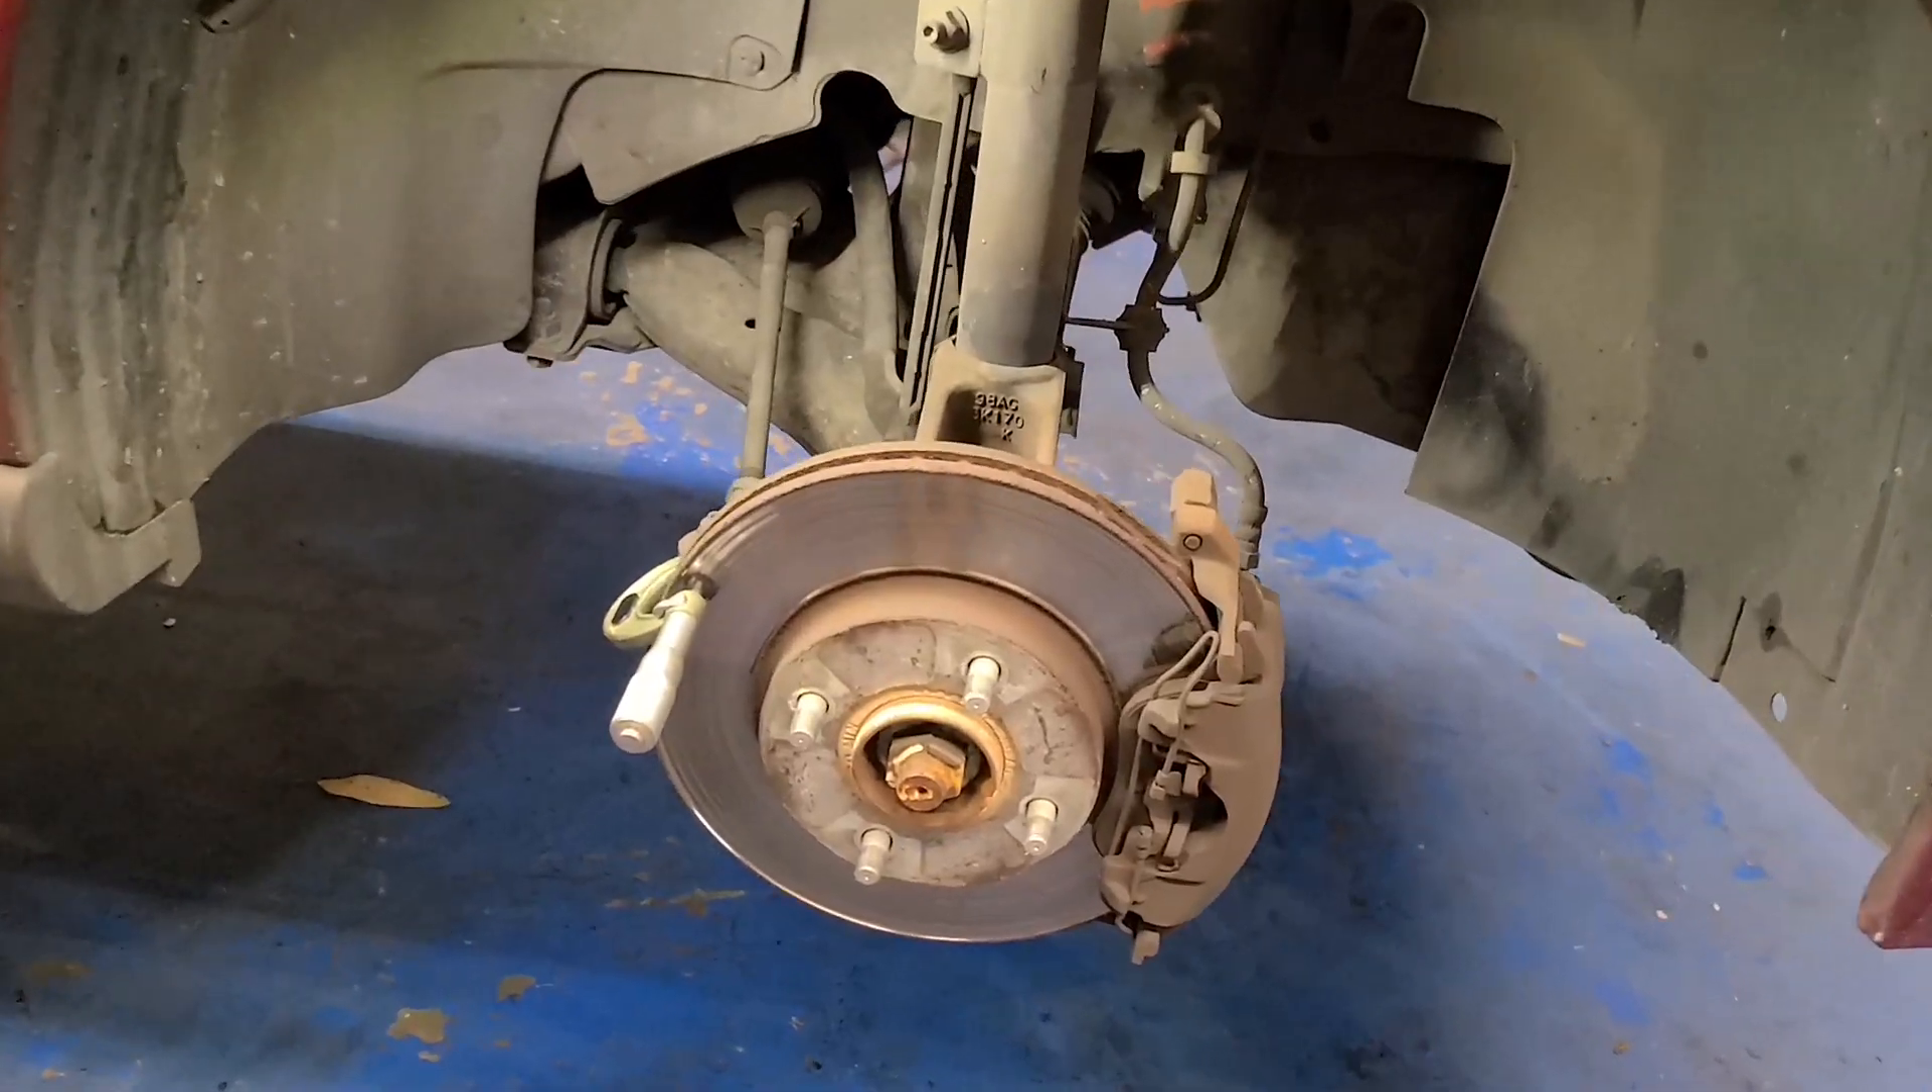Got the front tire off, and you can see this rotor.